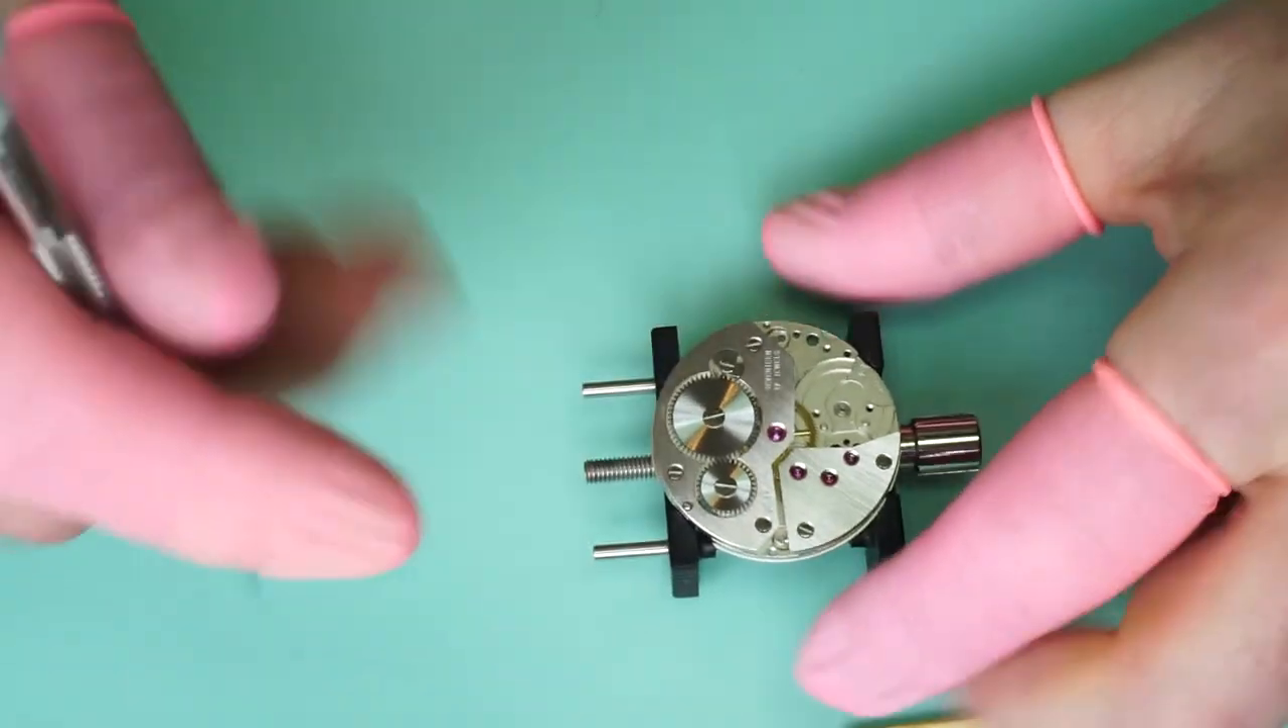And there is pretty much the main bulk of the movement reassembled.